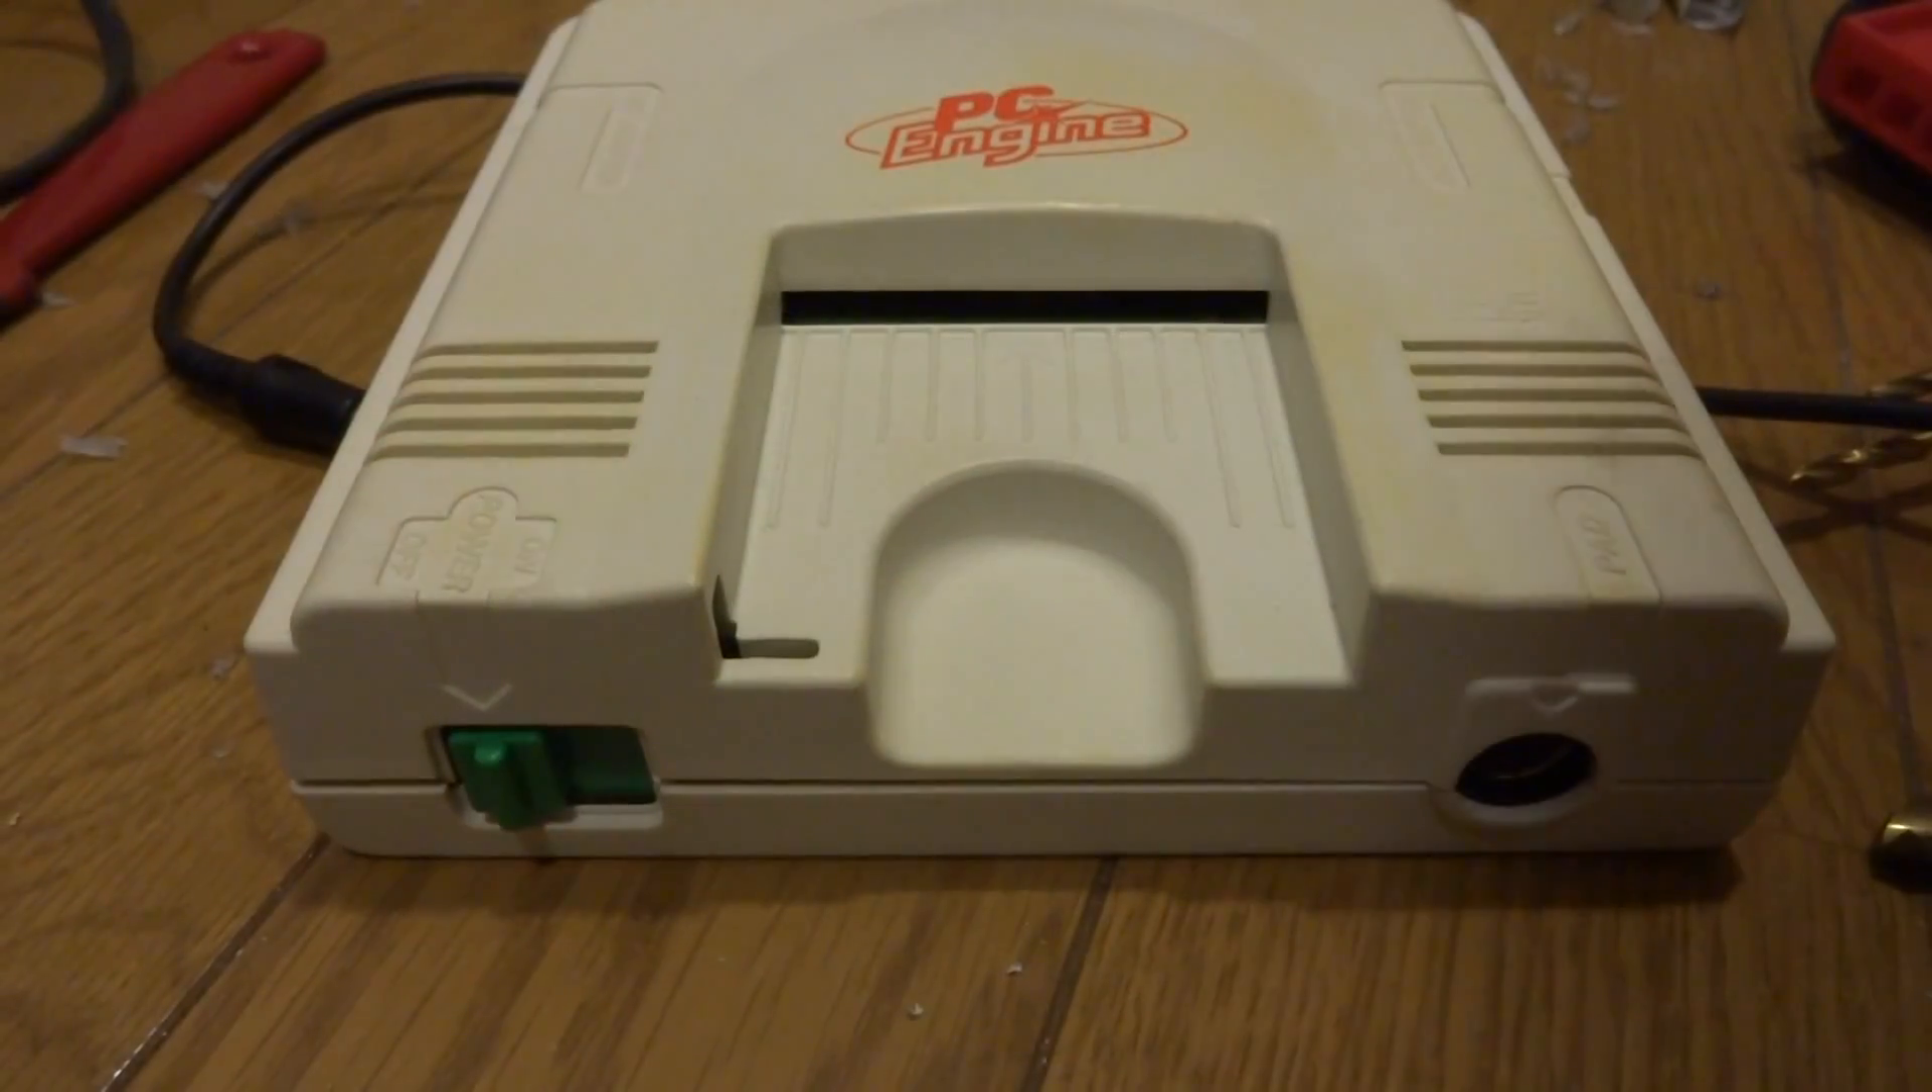Okay so as you can see here we've got the PC engine all put back together.